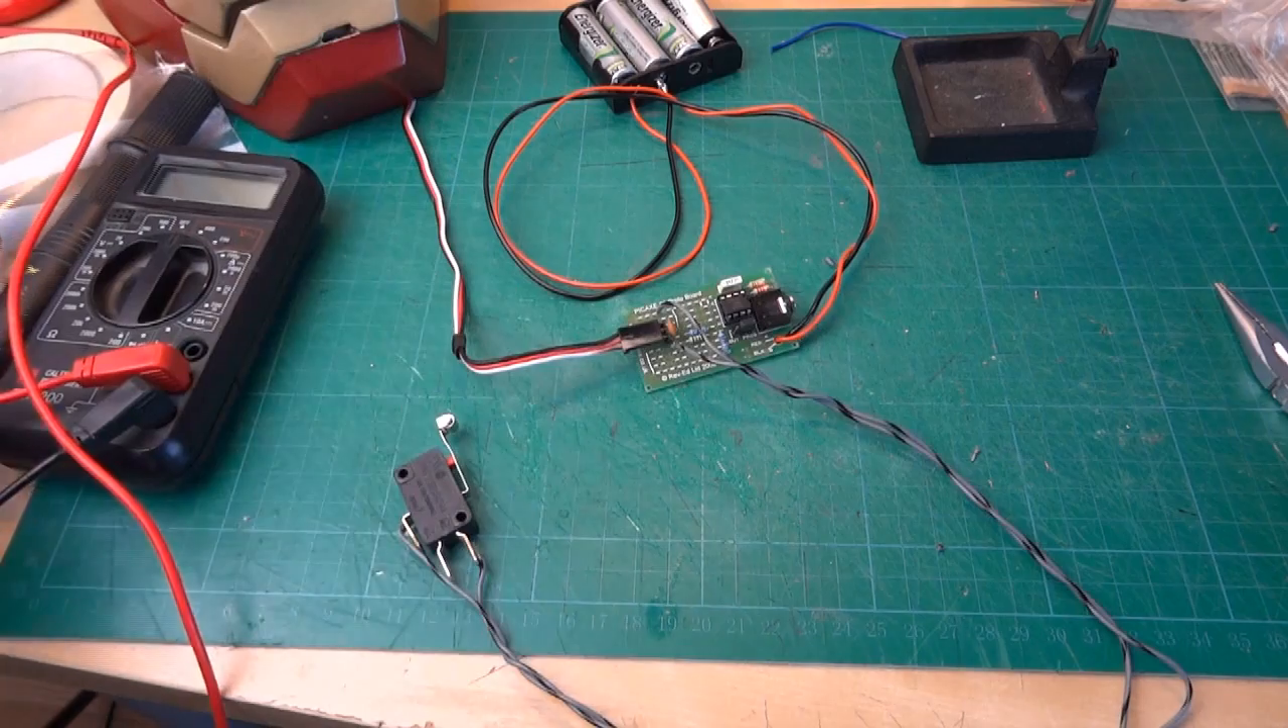So my circuit is all built up i've got my switch attached i've put this connector on for the servo to plug in so let's just have a slightly closer look at that.